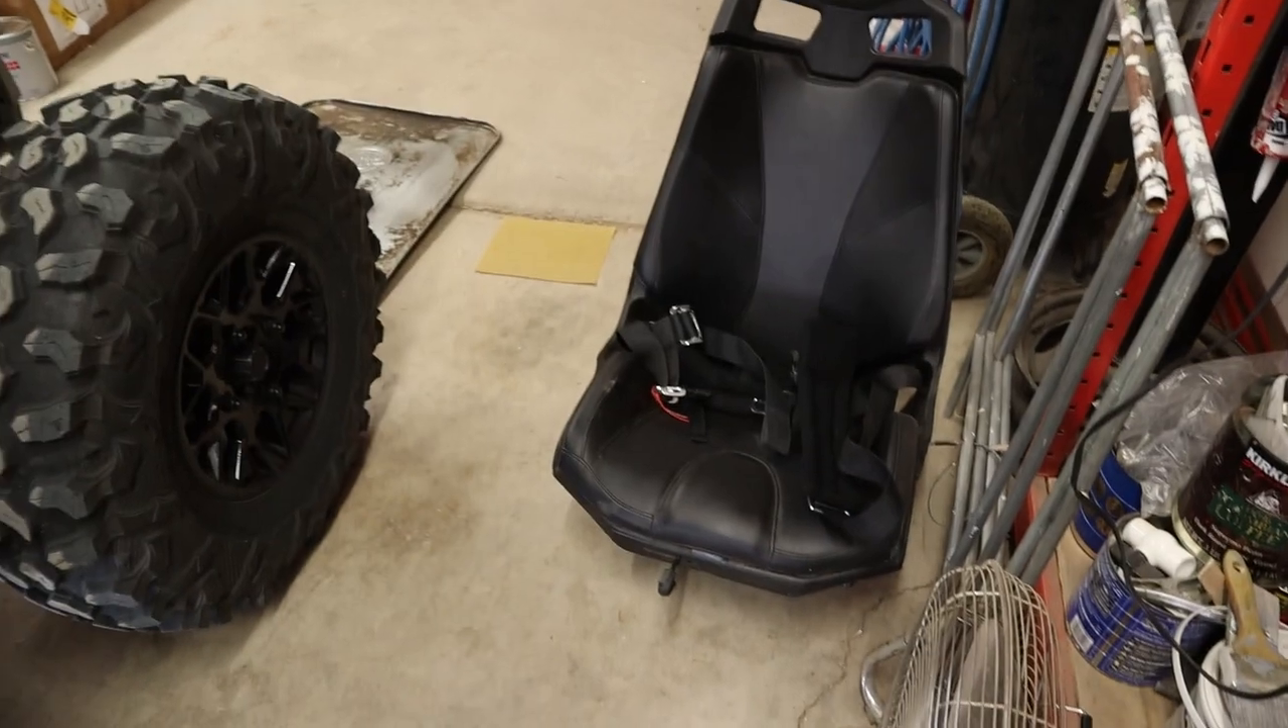I had to take the seat out which you can see is taken out over here.